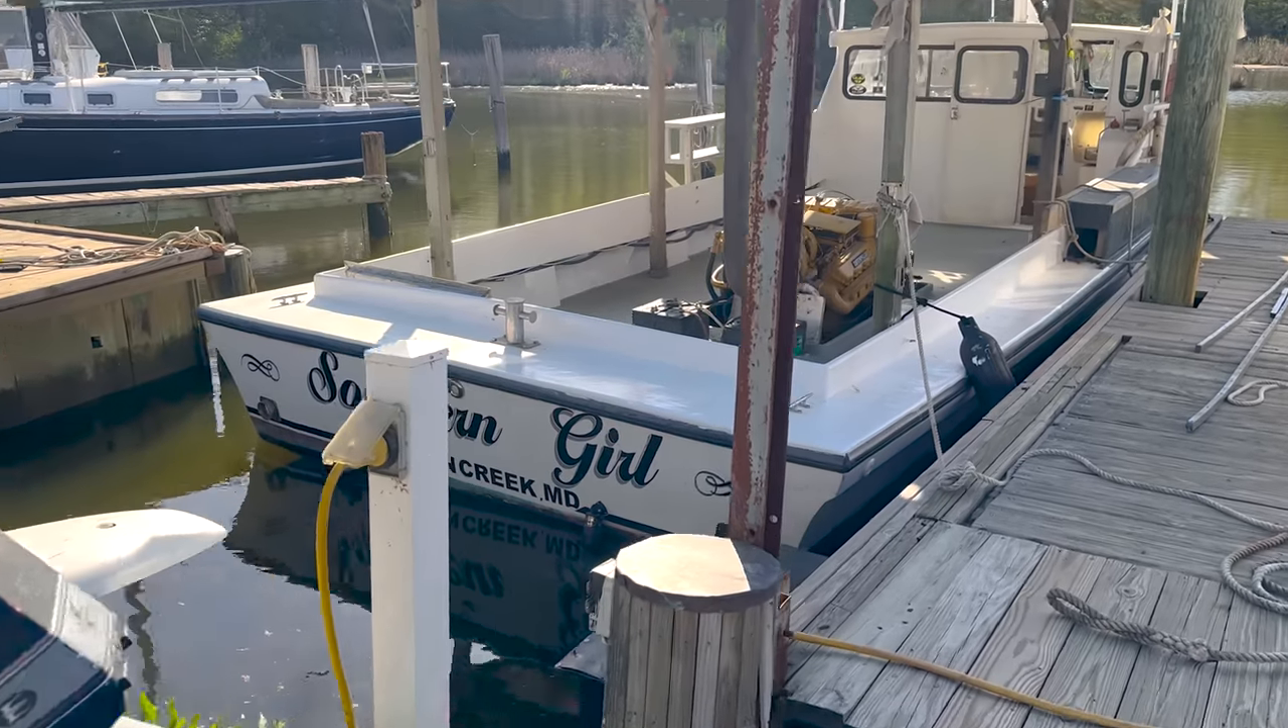The boat's not 100 % put back together, I still have this hatch out of the floor and the engine box I'm still painting.